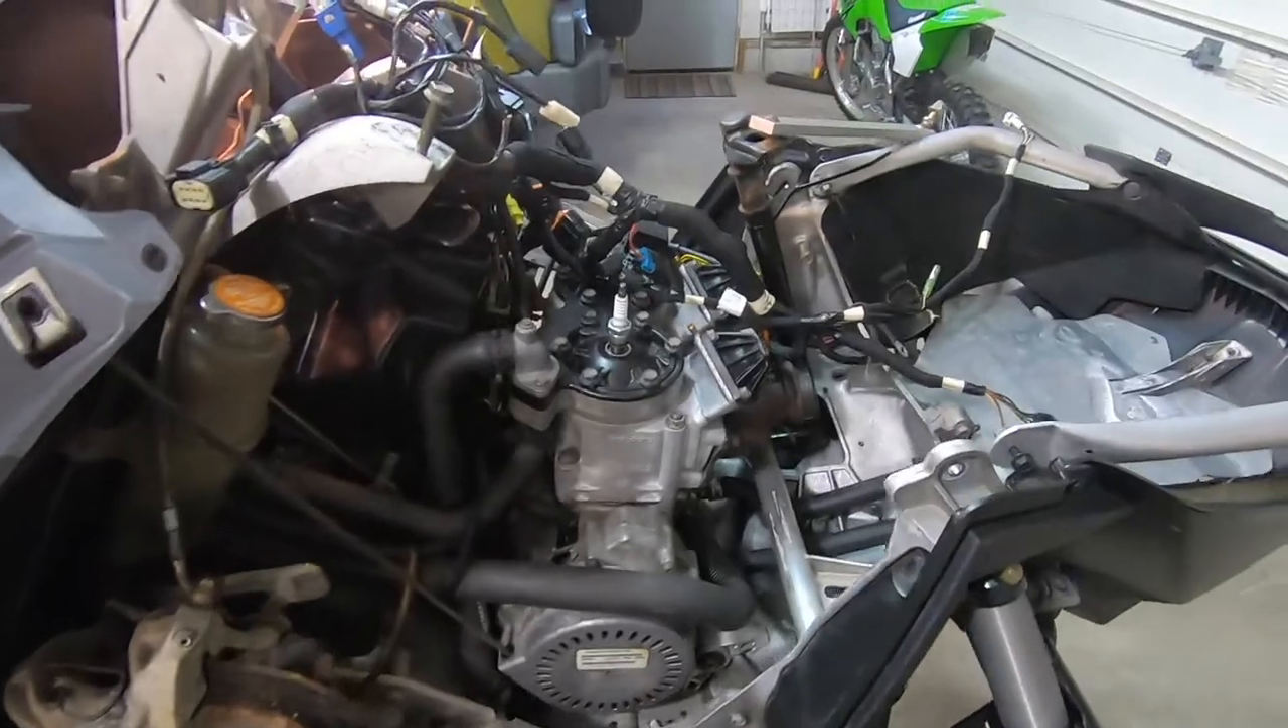All right, I got the motor back in. Sorry, I haven't been filming it, but I just been concentrating on getting work done.